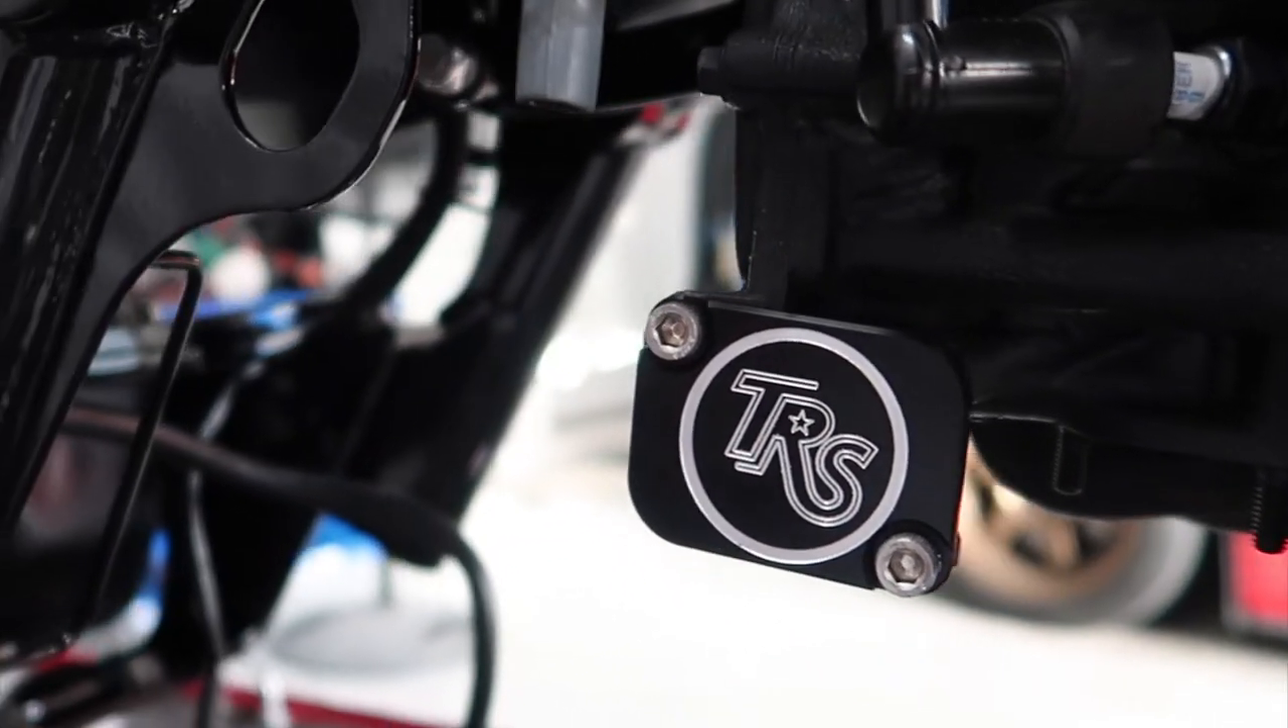So now you can see the TRS power valve is installed.